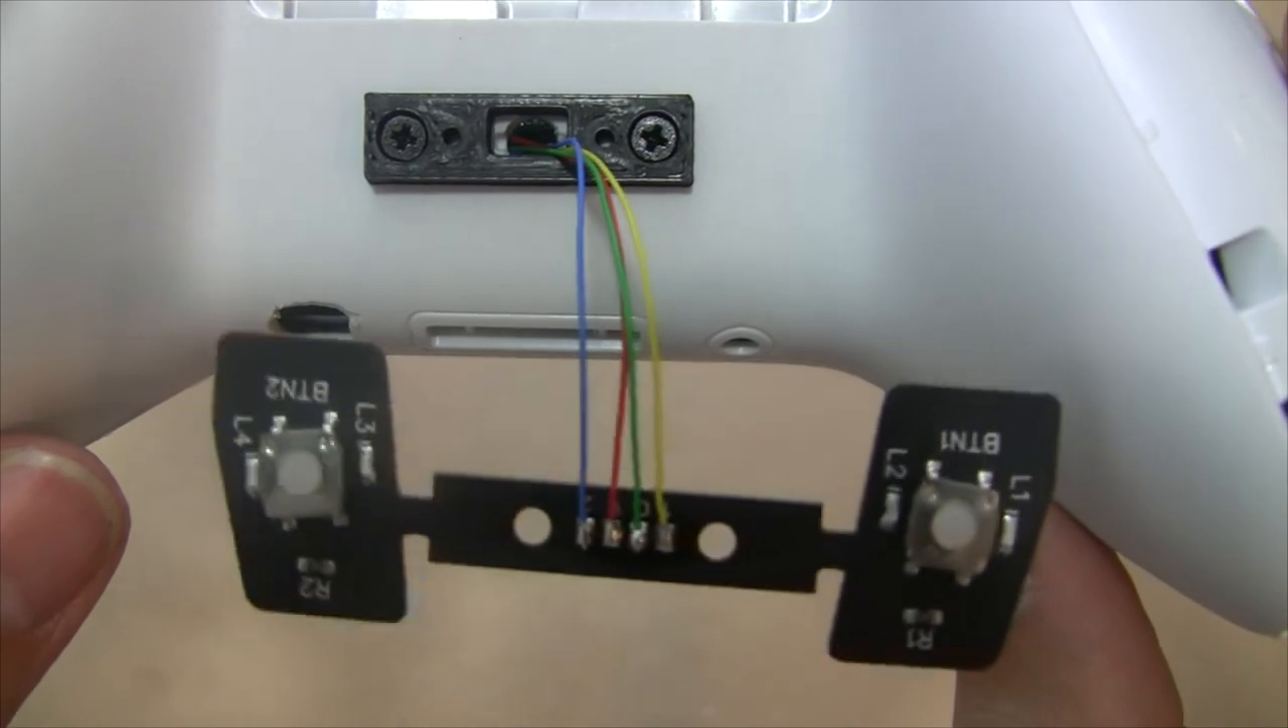We have our wires all connected here.